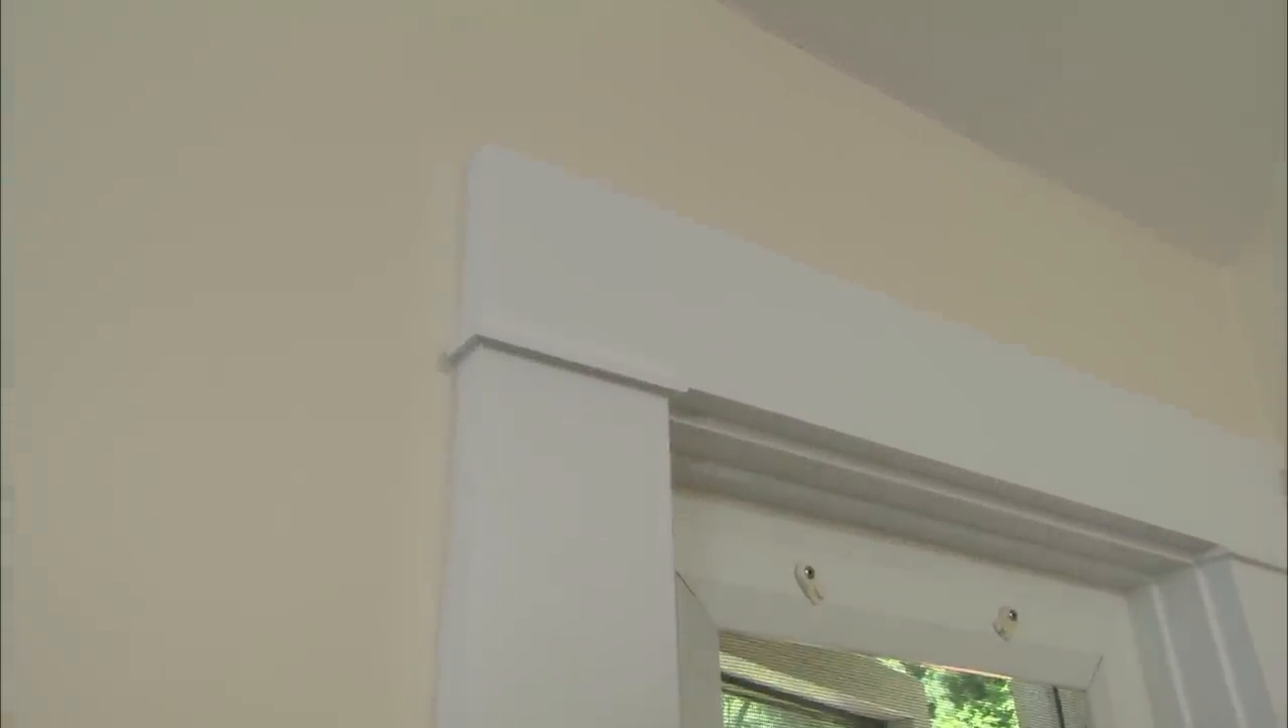We've already built the sides and the header.